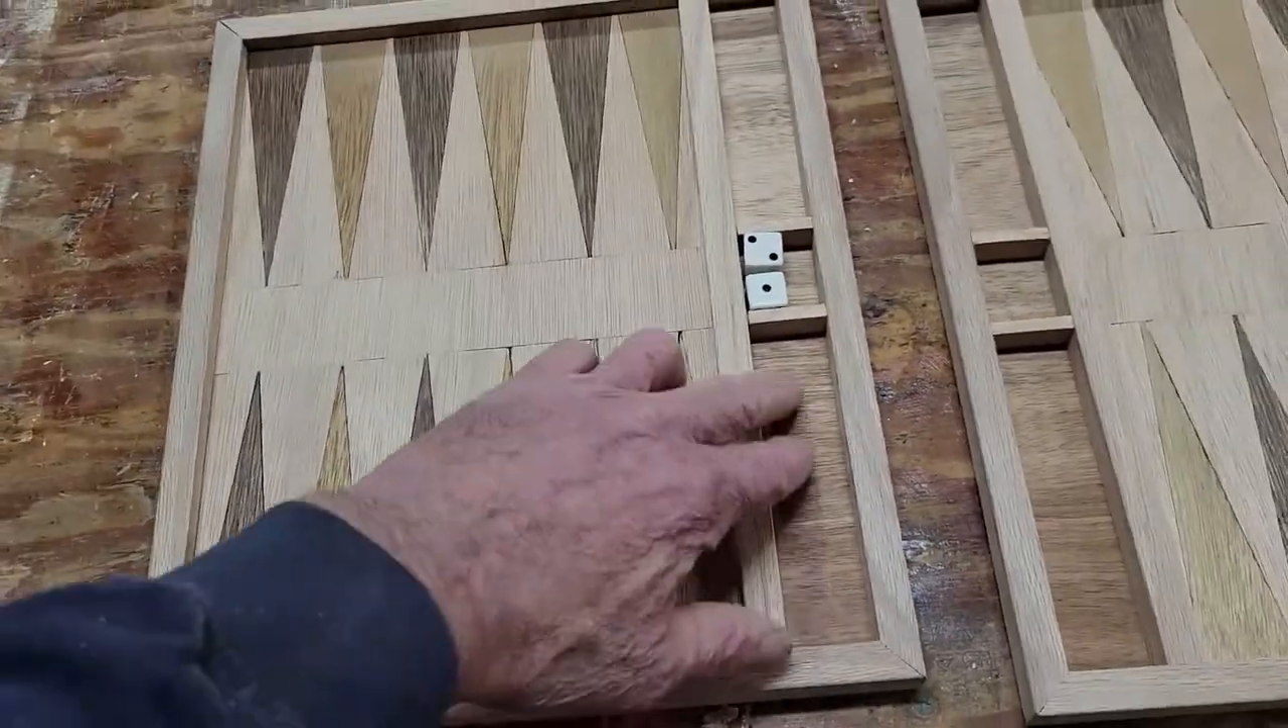I've put a couple of little dividers in here to hold the dice and then the rest of them will fit in this part here.